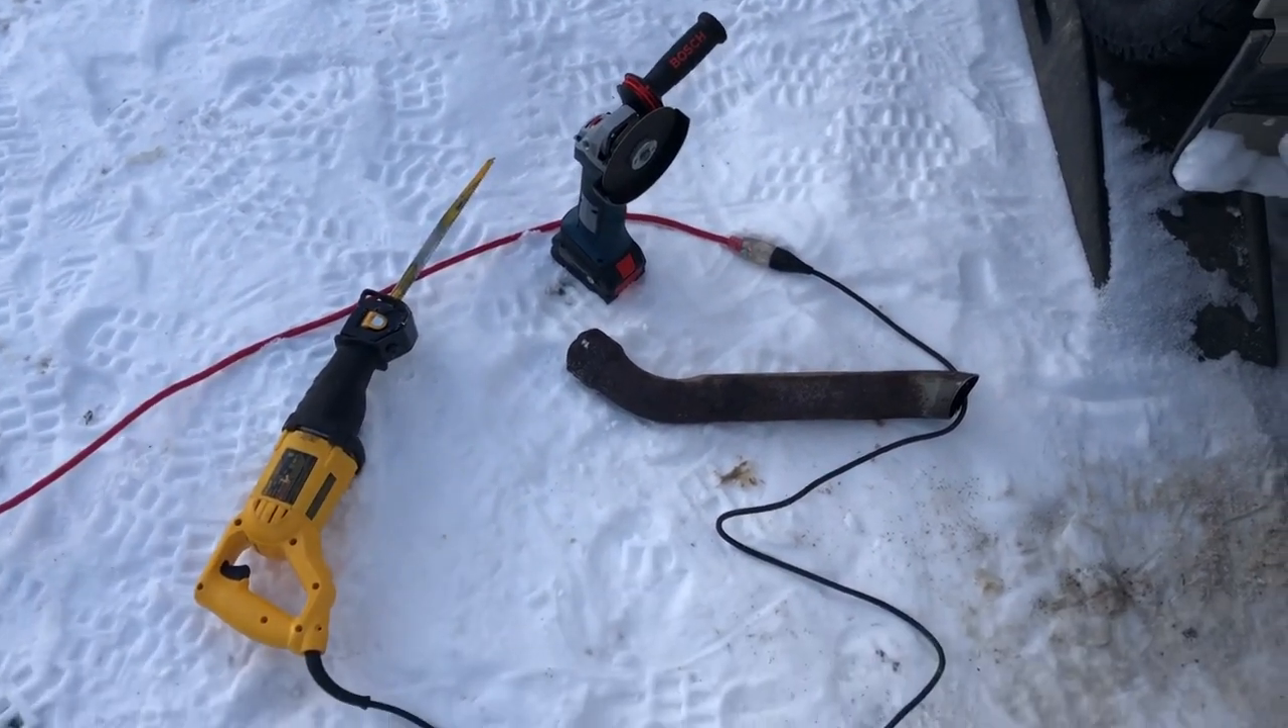Oh, the exhaust crossover is out.